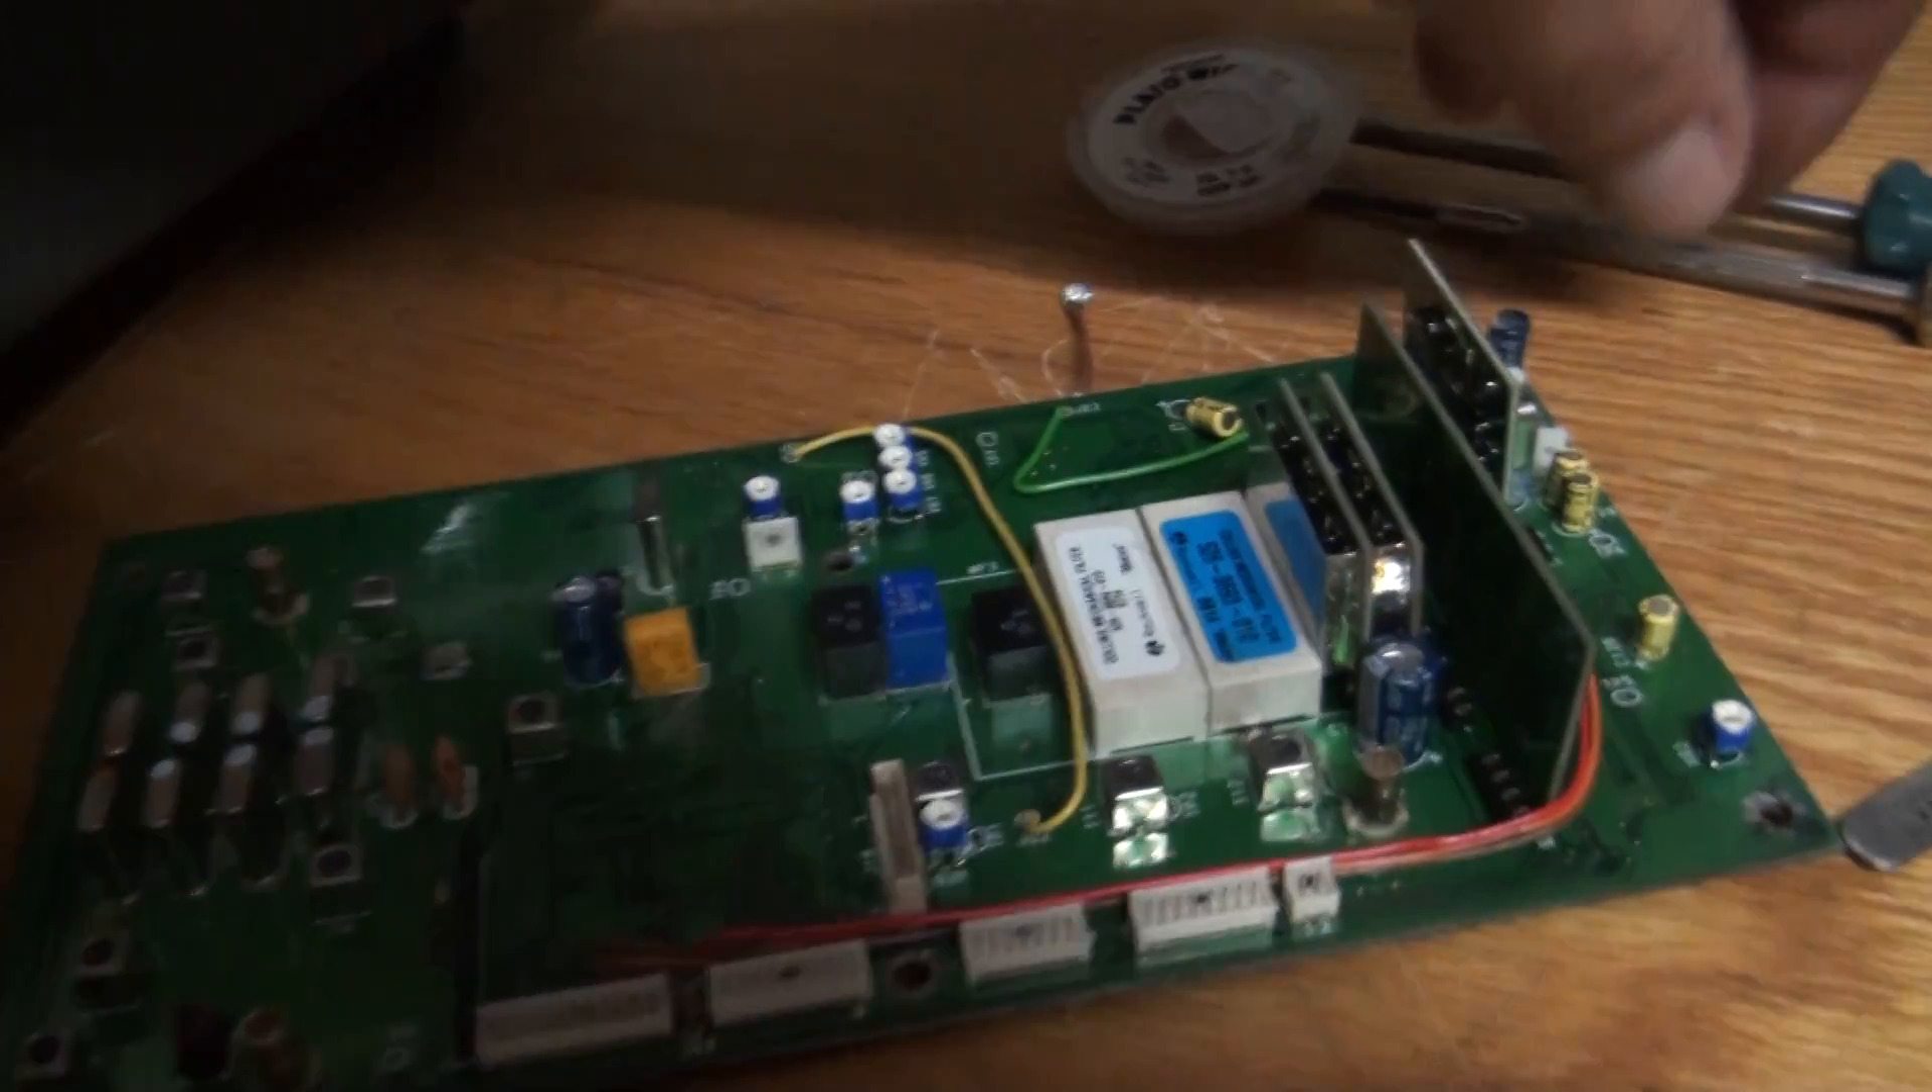I've now installed the filter that's that blue one you can see there it's the 500 Hertz CW filter.